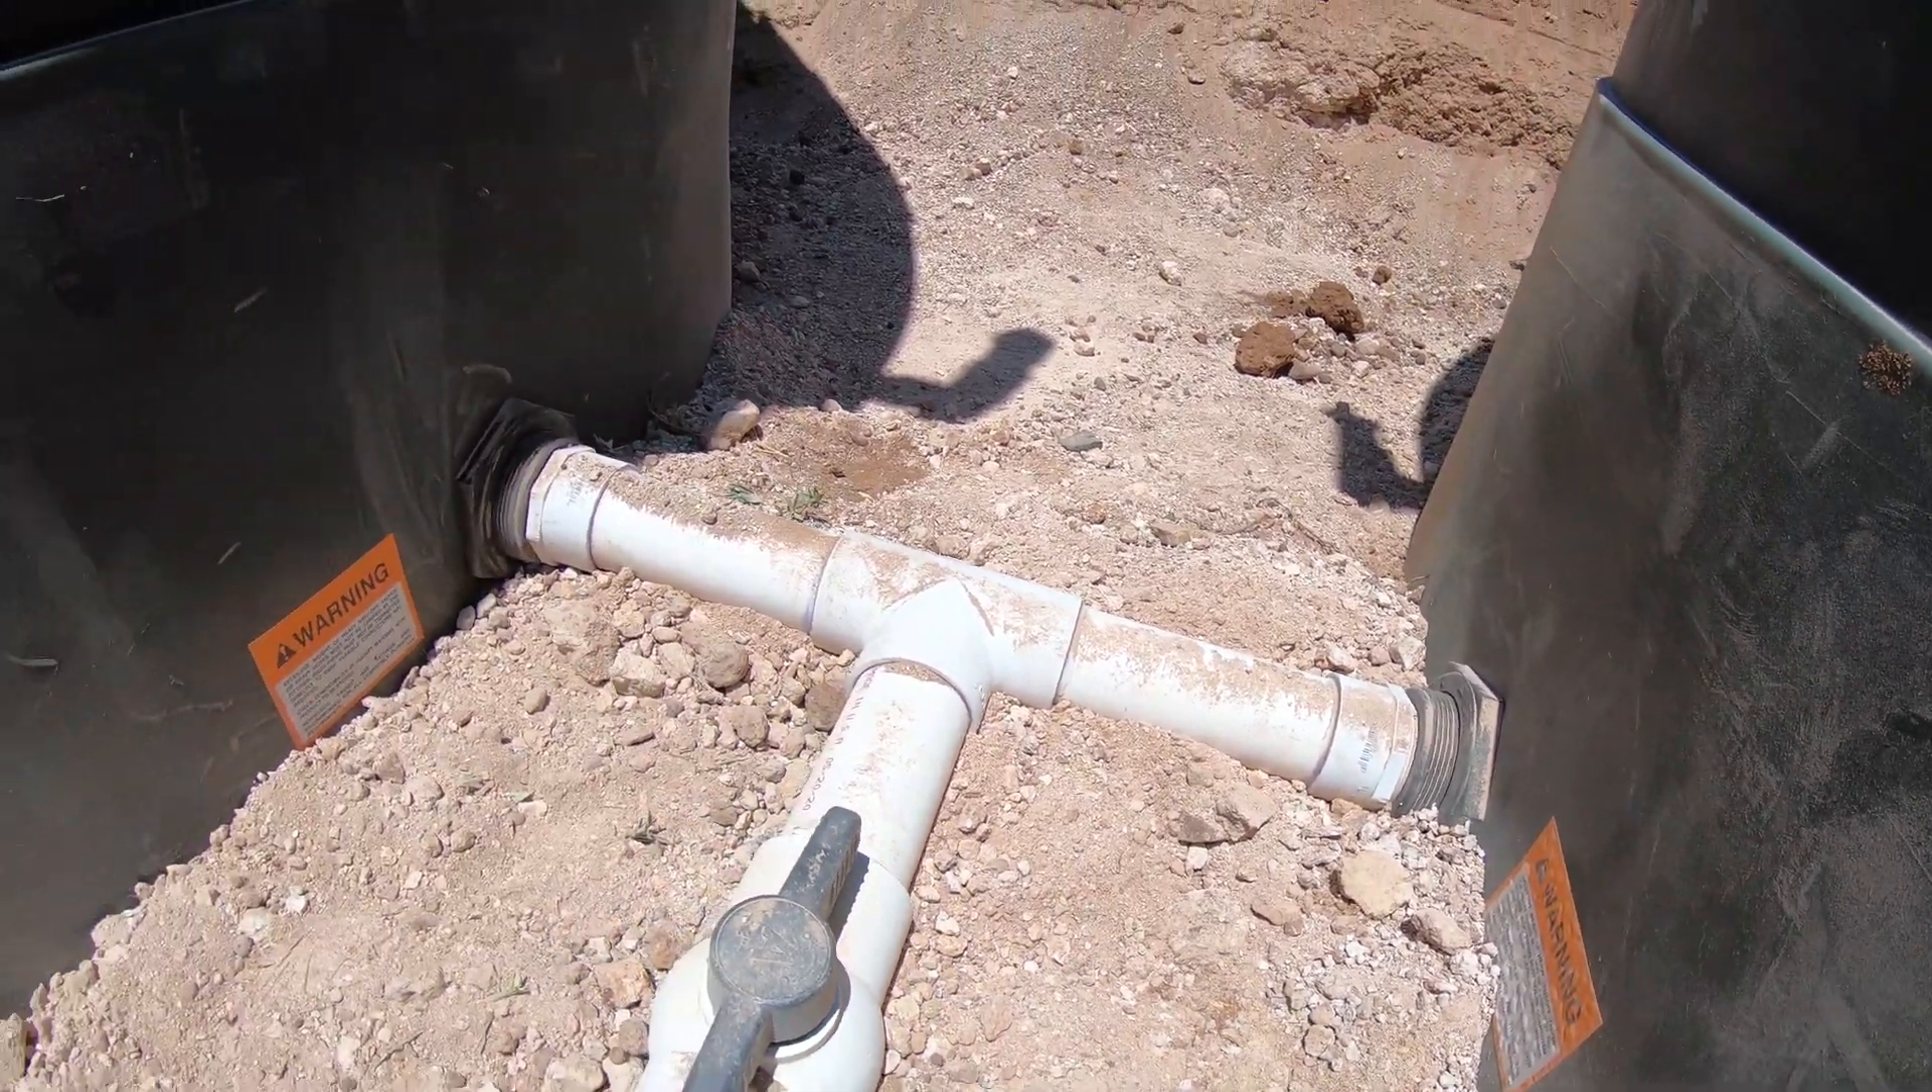The other thing I have to do is I put a two inch T at both of the bottom of these barrels so they'll fill up evenly.